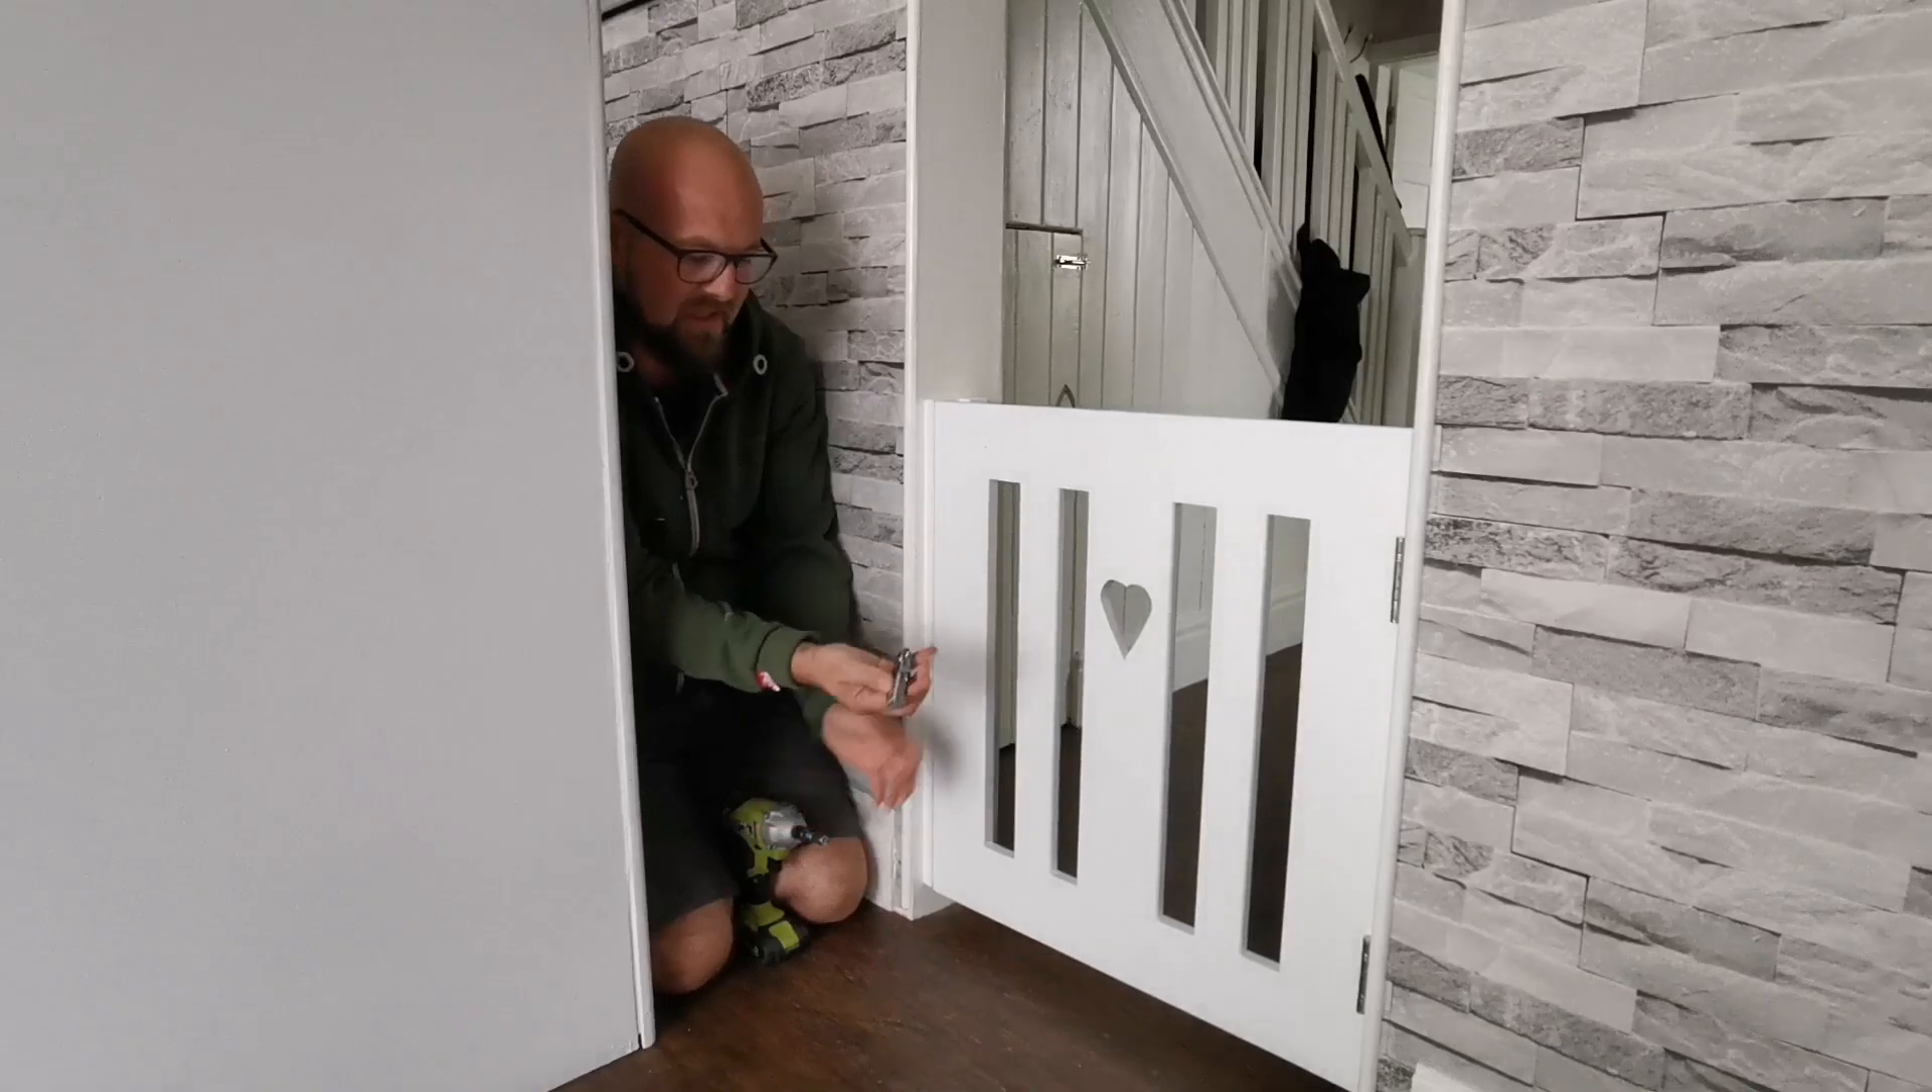I've got the gate up now.